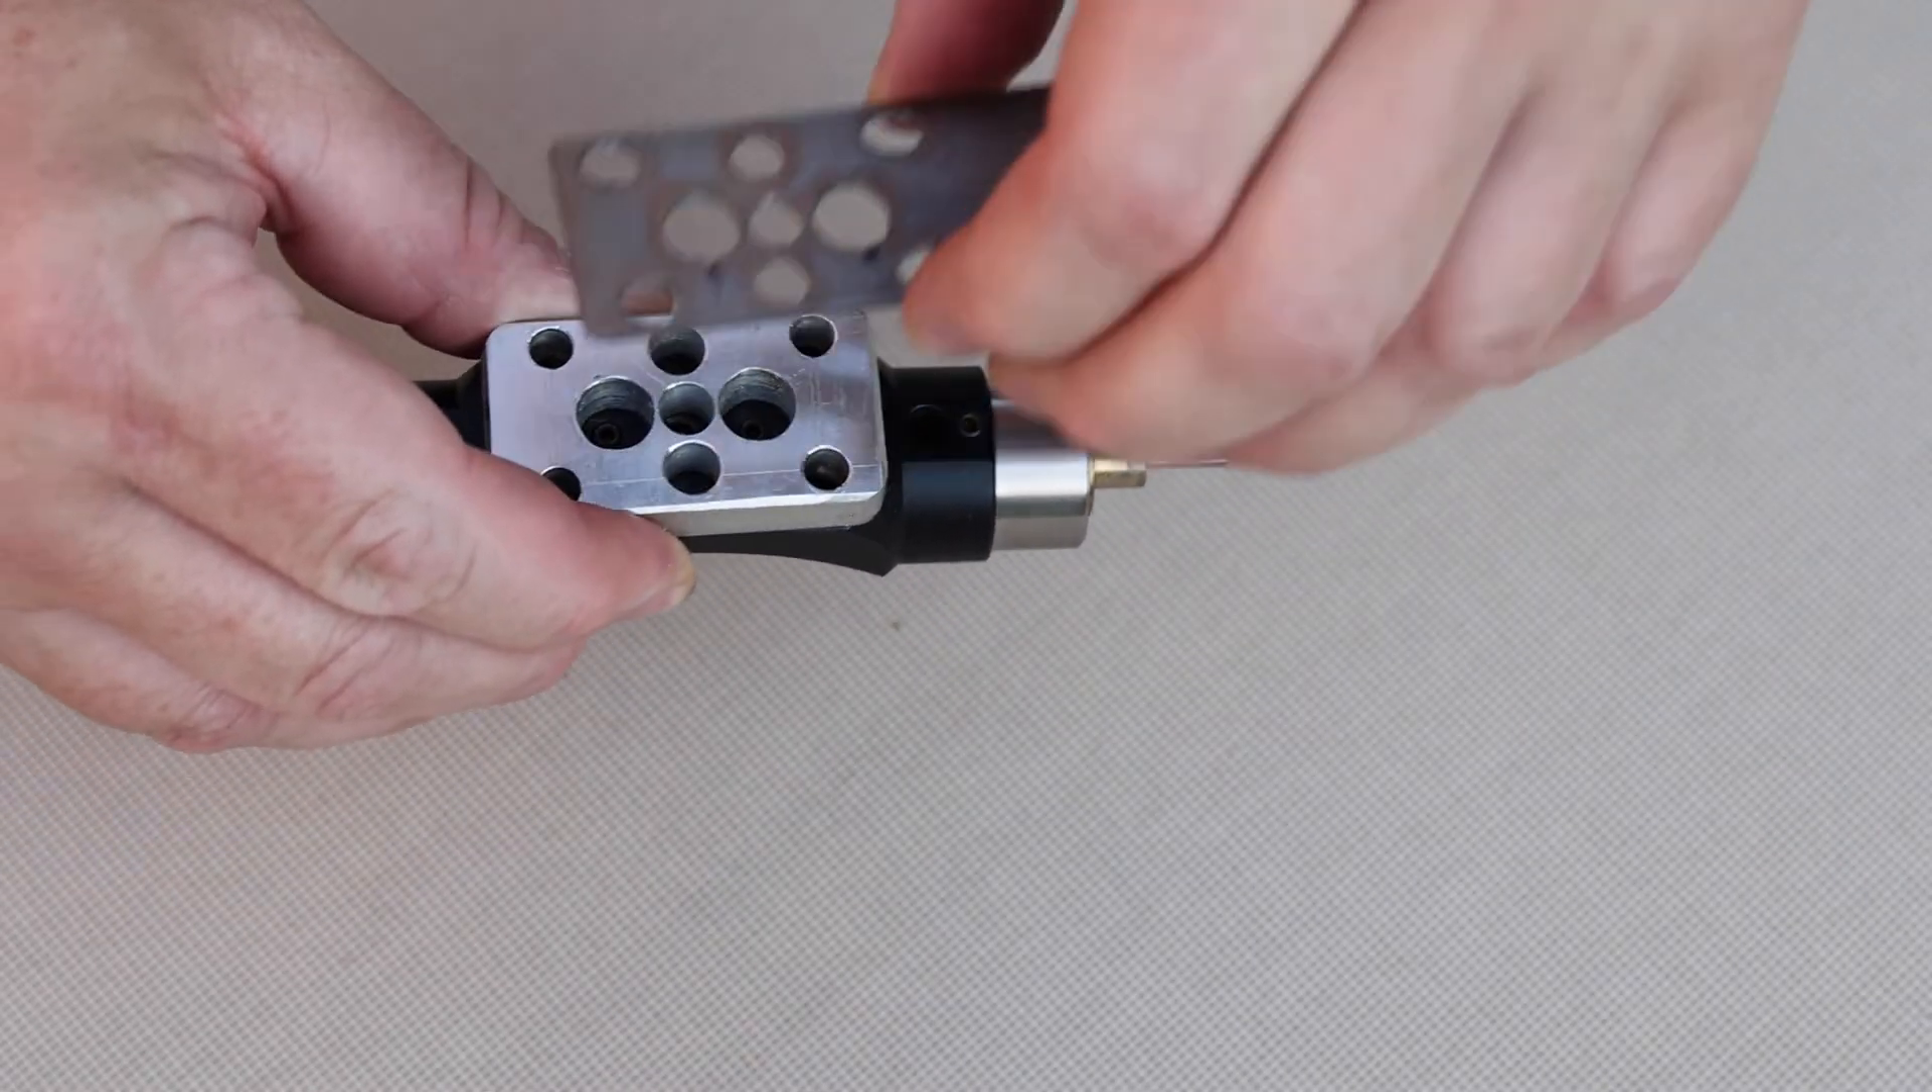So we put the block on first and then we need to add the steel plate.